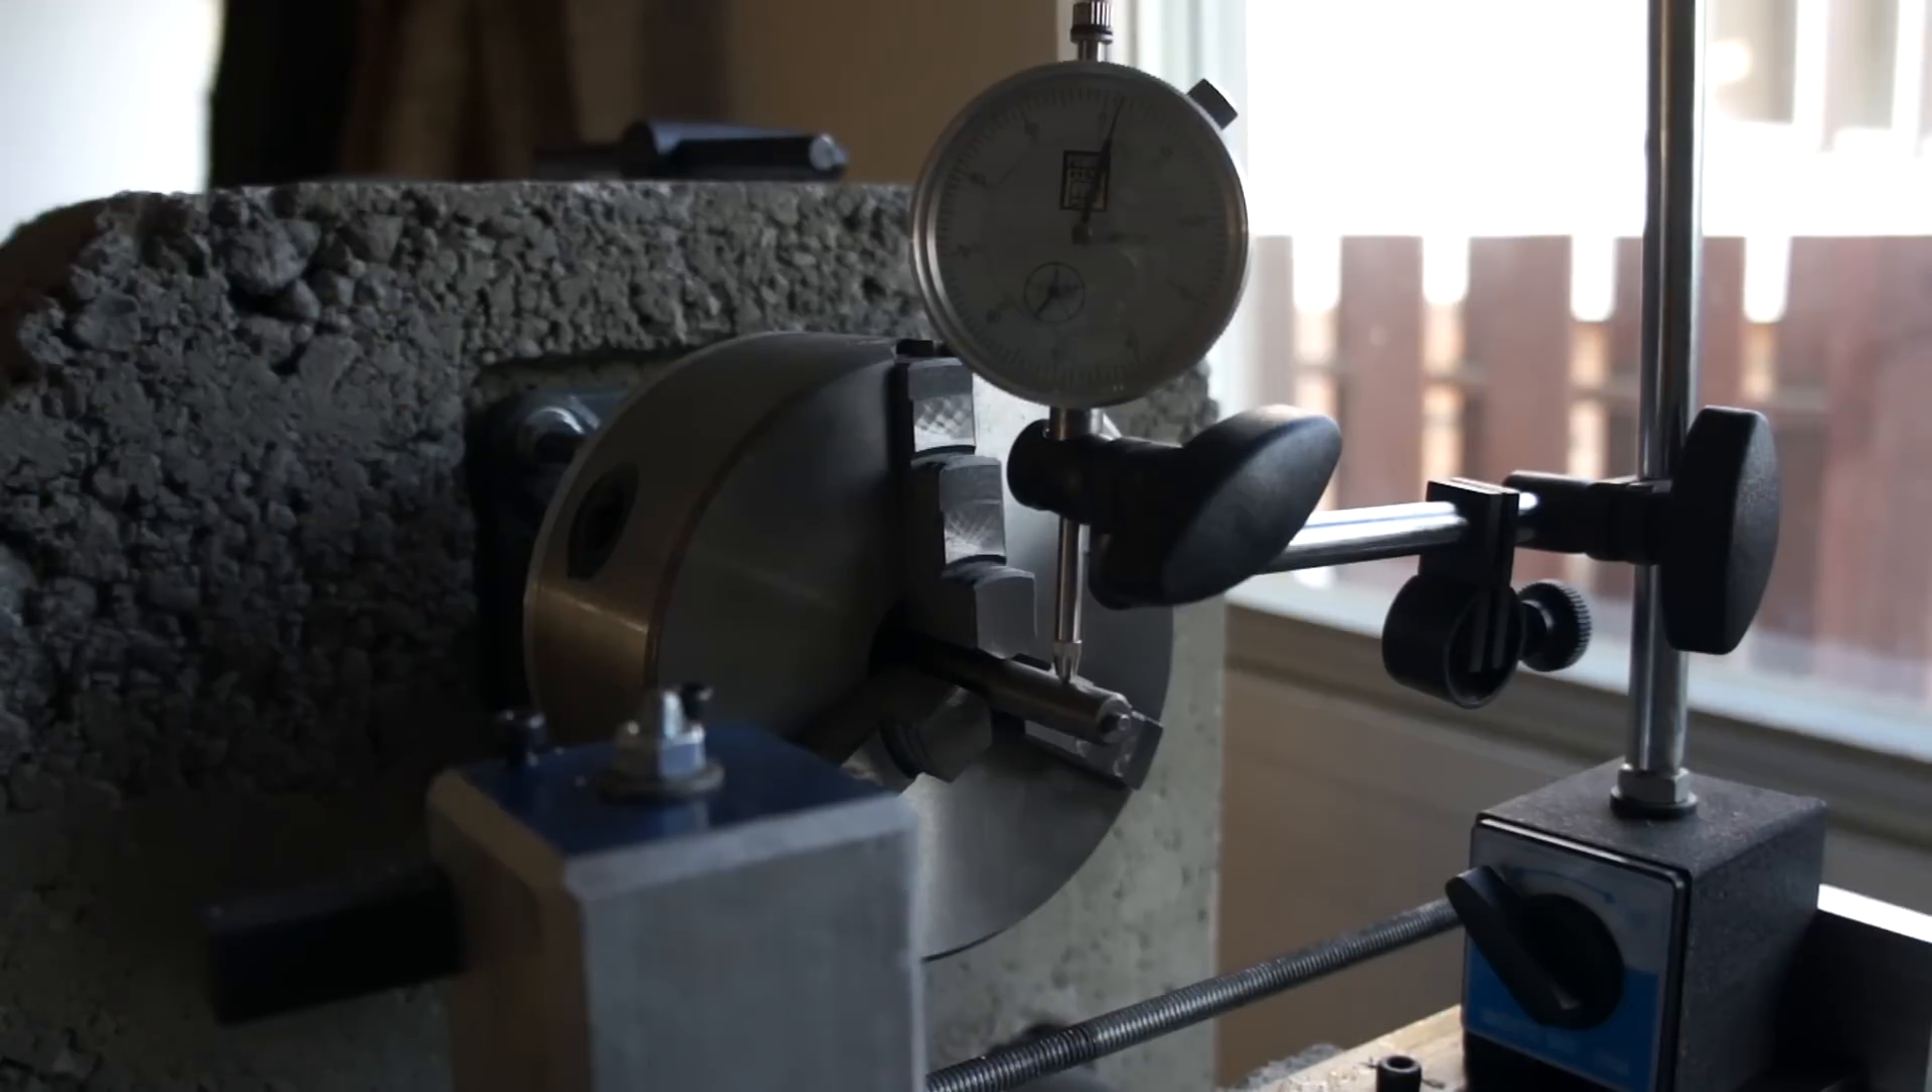All right, we've got the big chuck mounted back on the lathe.